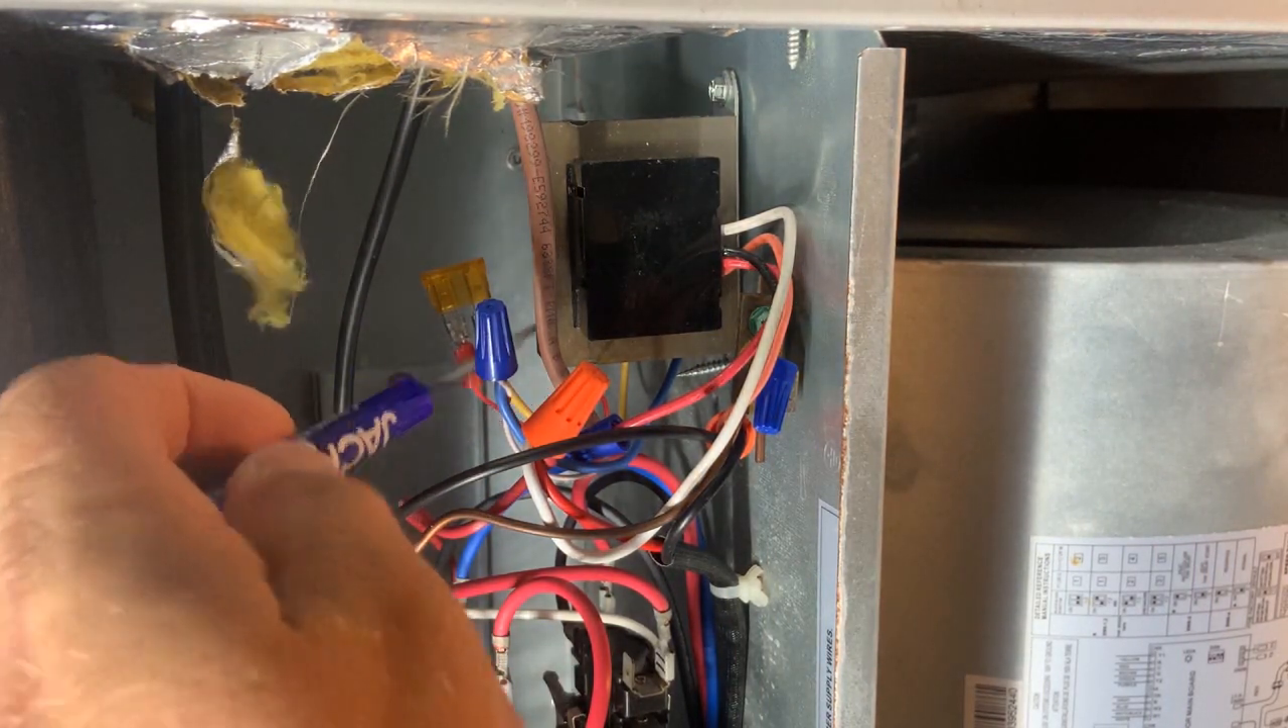We have the transformer mounted here a screw coming from the inside of the cabinet out to kind of hold it in place.